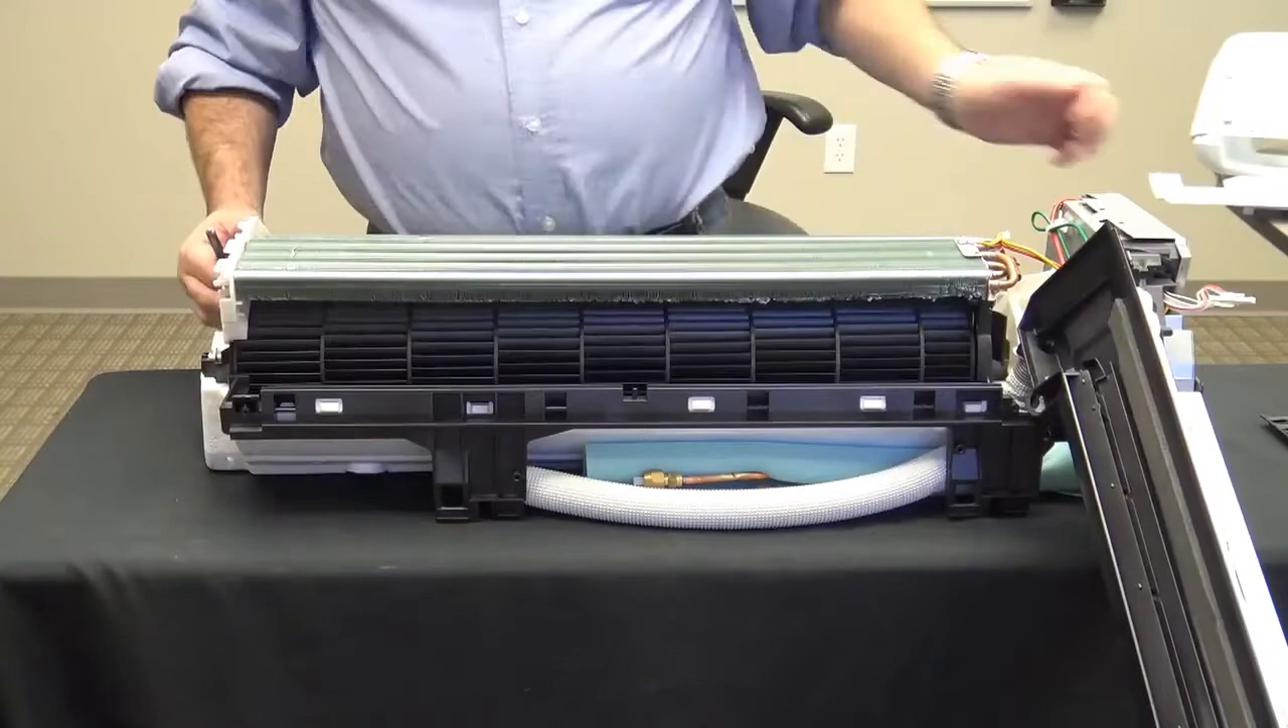So I have full access to the blower wheel and the coil.